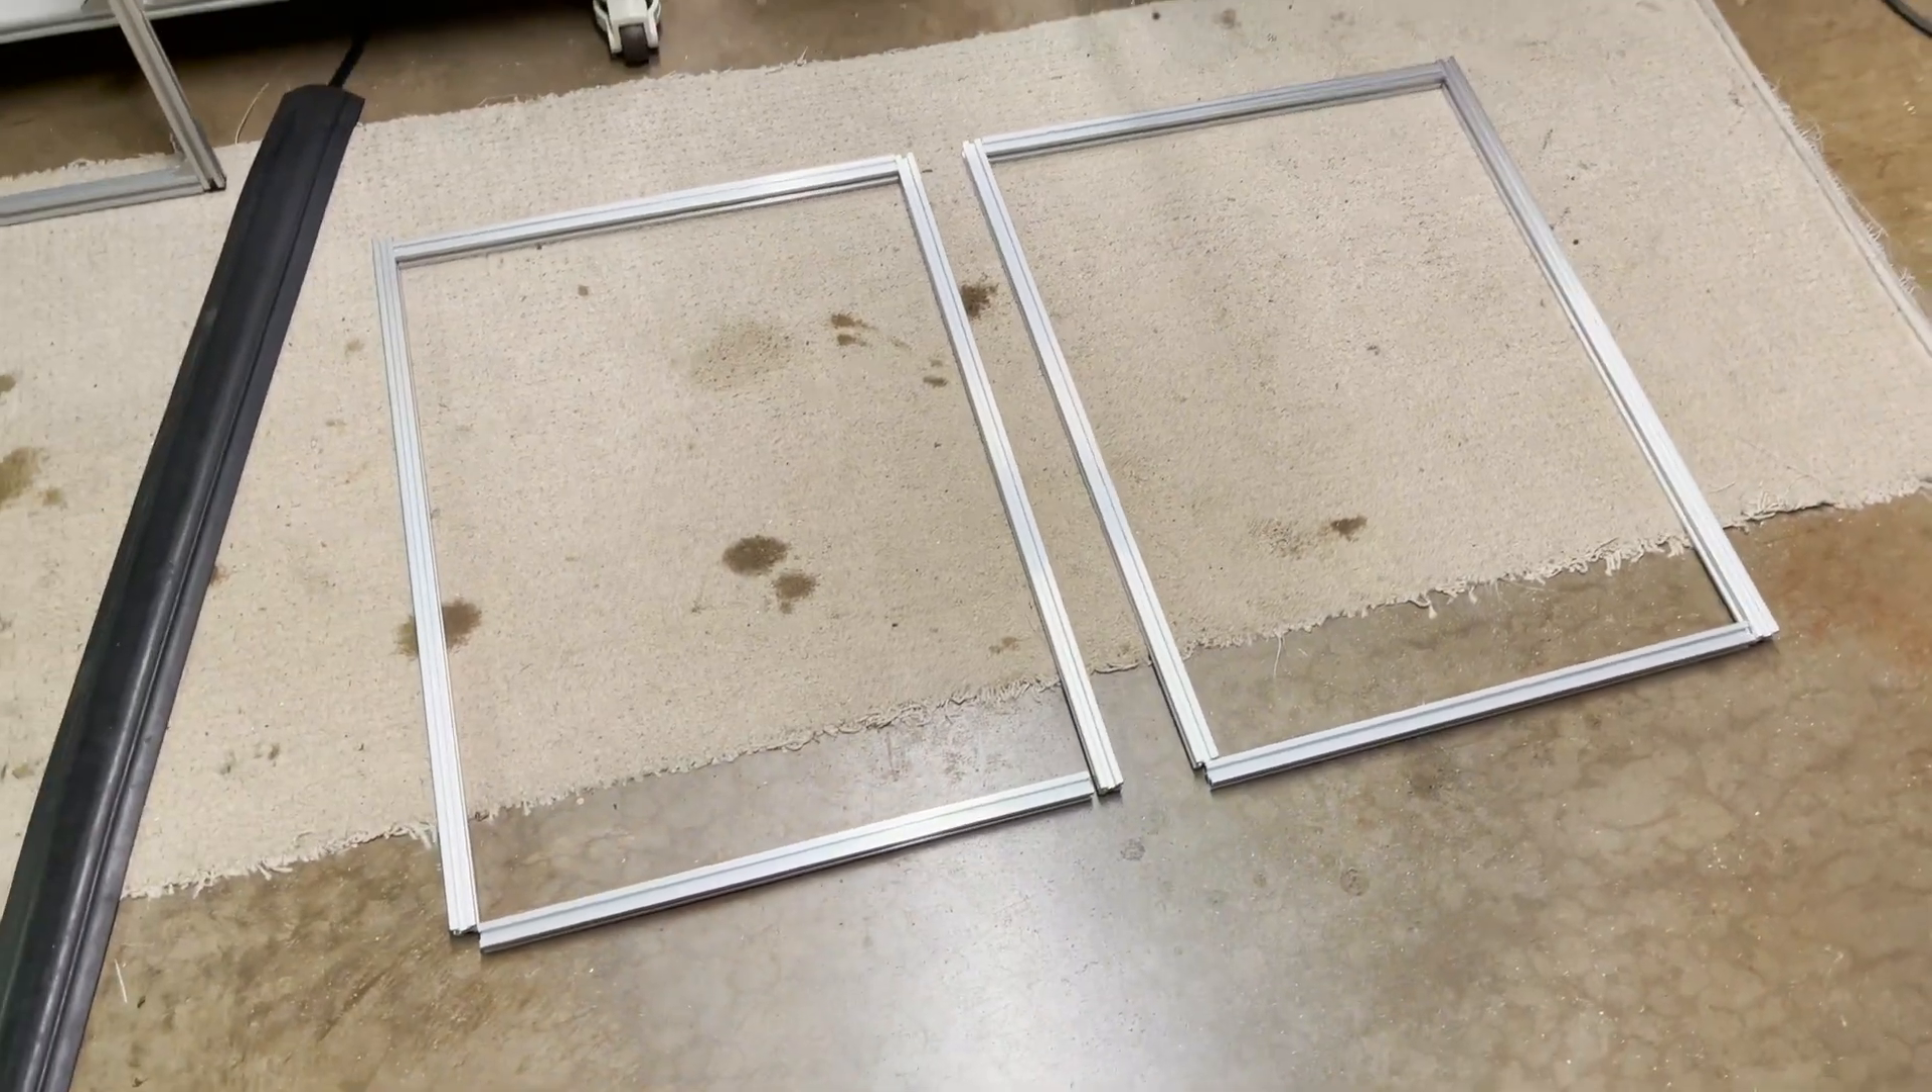The two back door panels are assembled so let's get these installed on the machine.